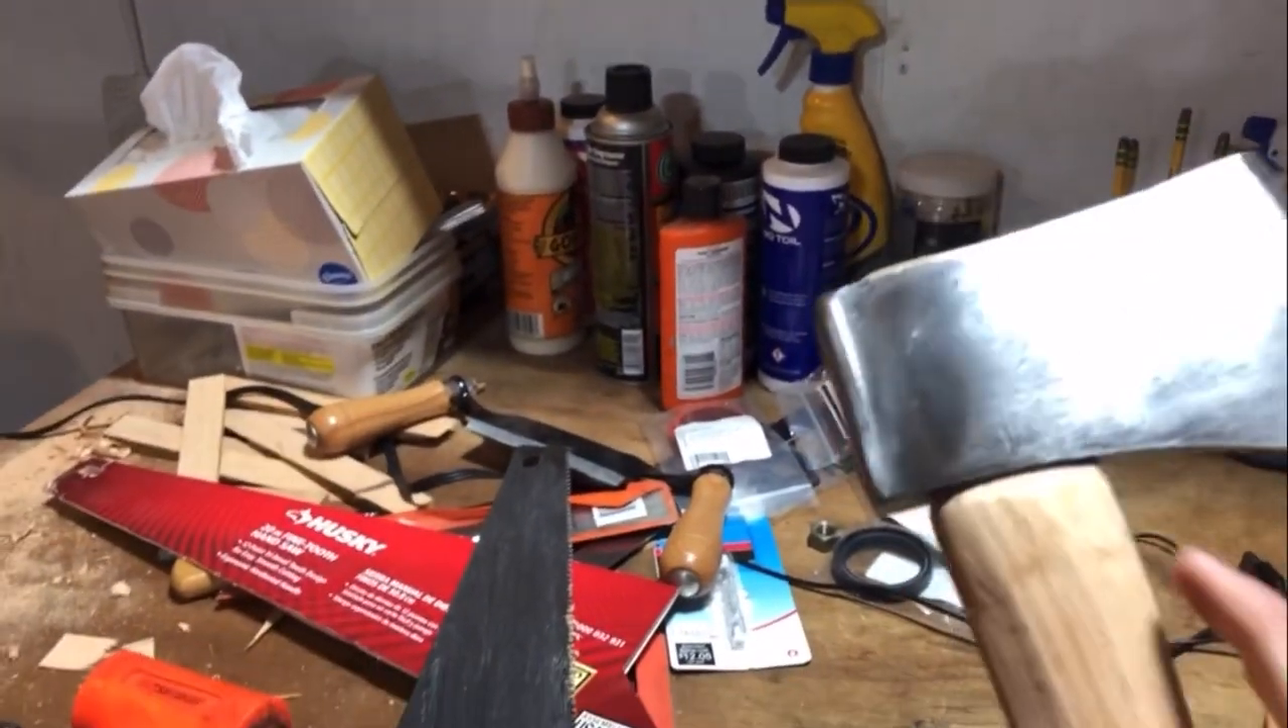That's the finished product the head sits on the handle really nice.